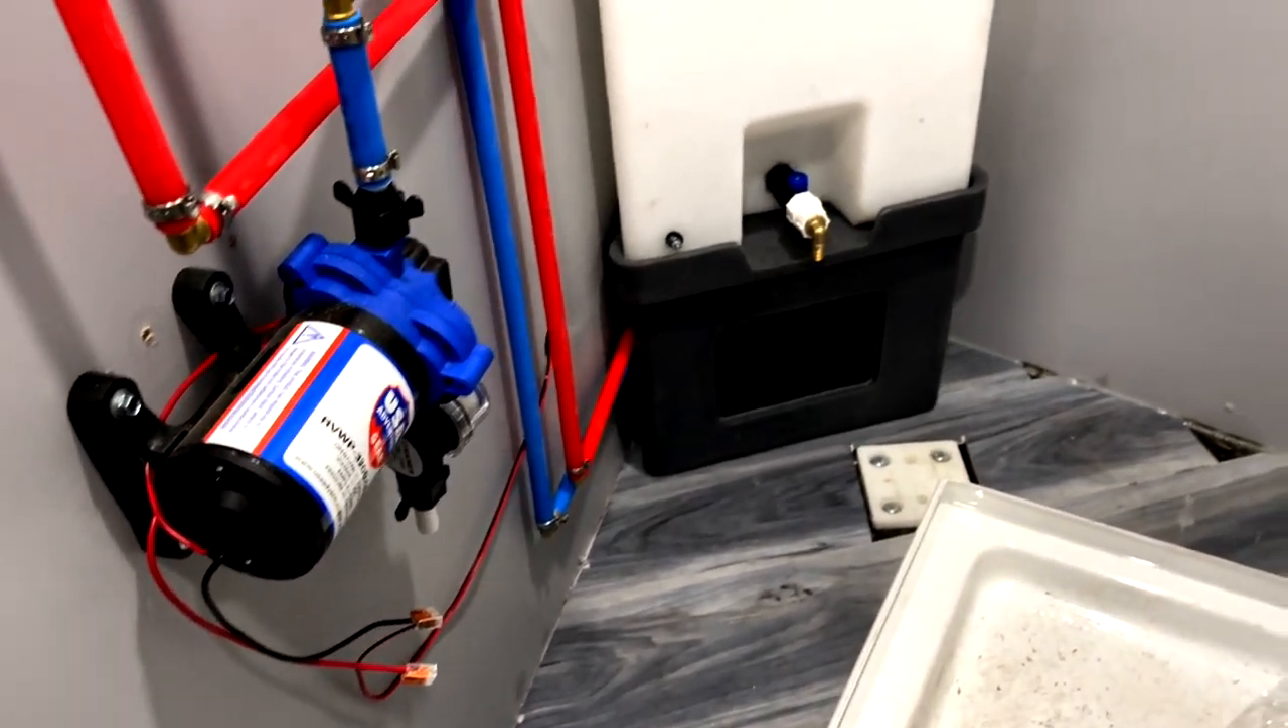I haven't run in the water from the tank over to the water pump yet.